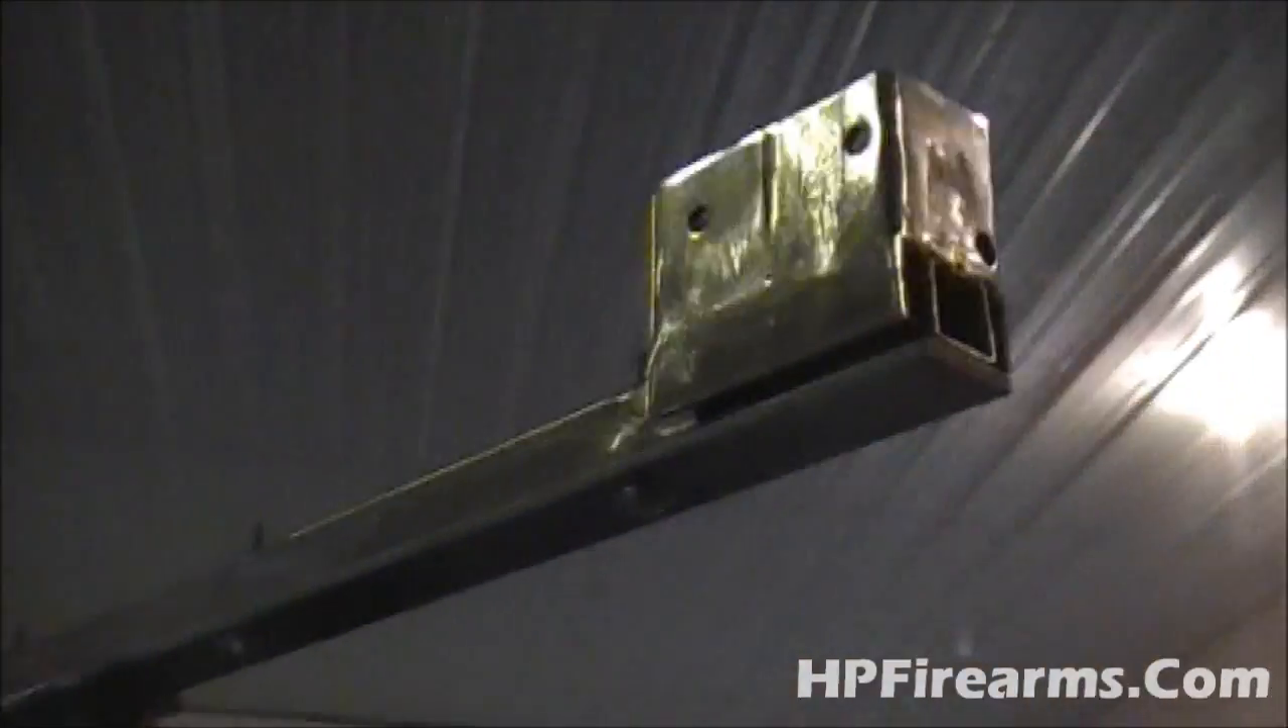We've got our mount on the front here. So that's done now.